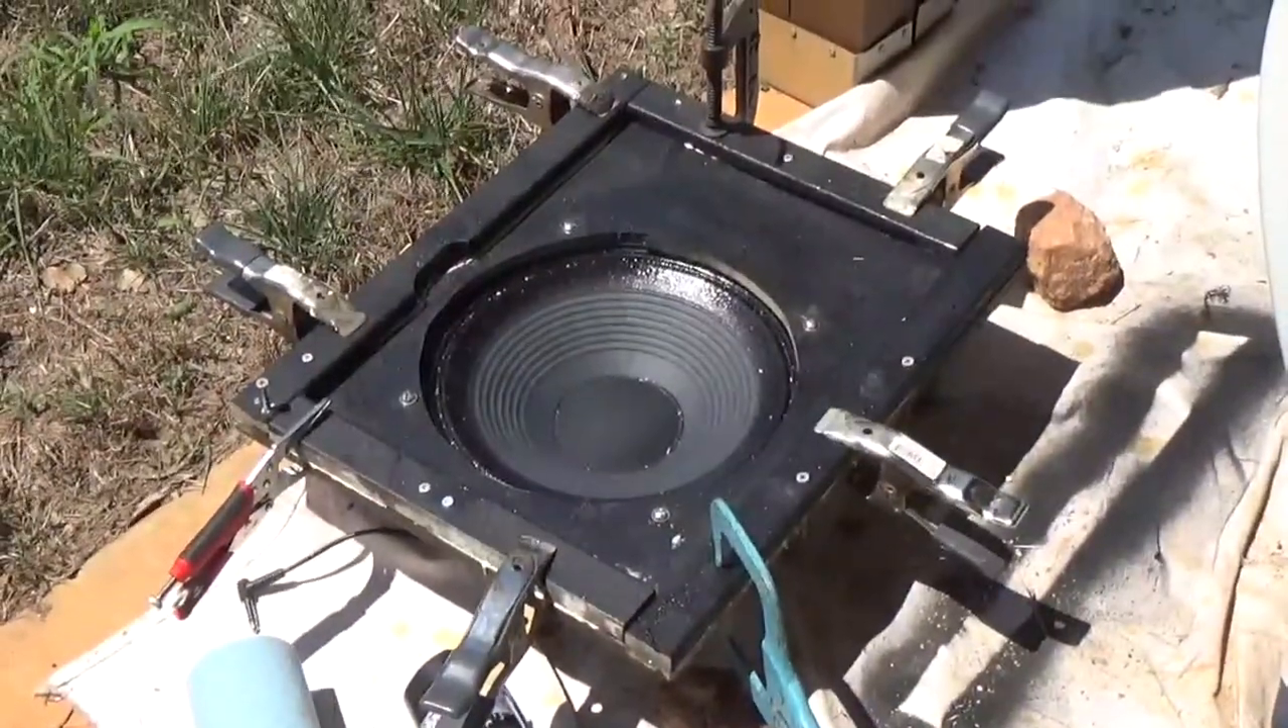Alright, we have the strips clamped to the baffle.